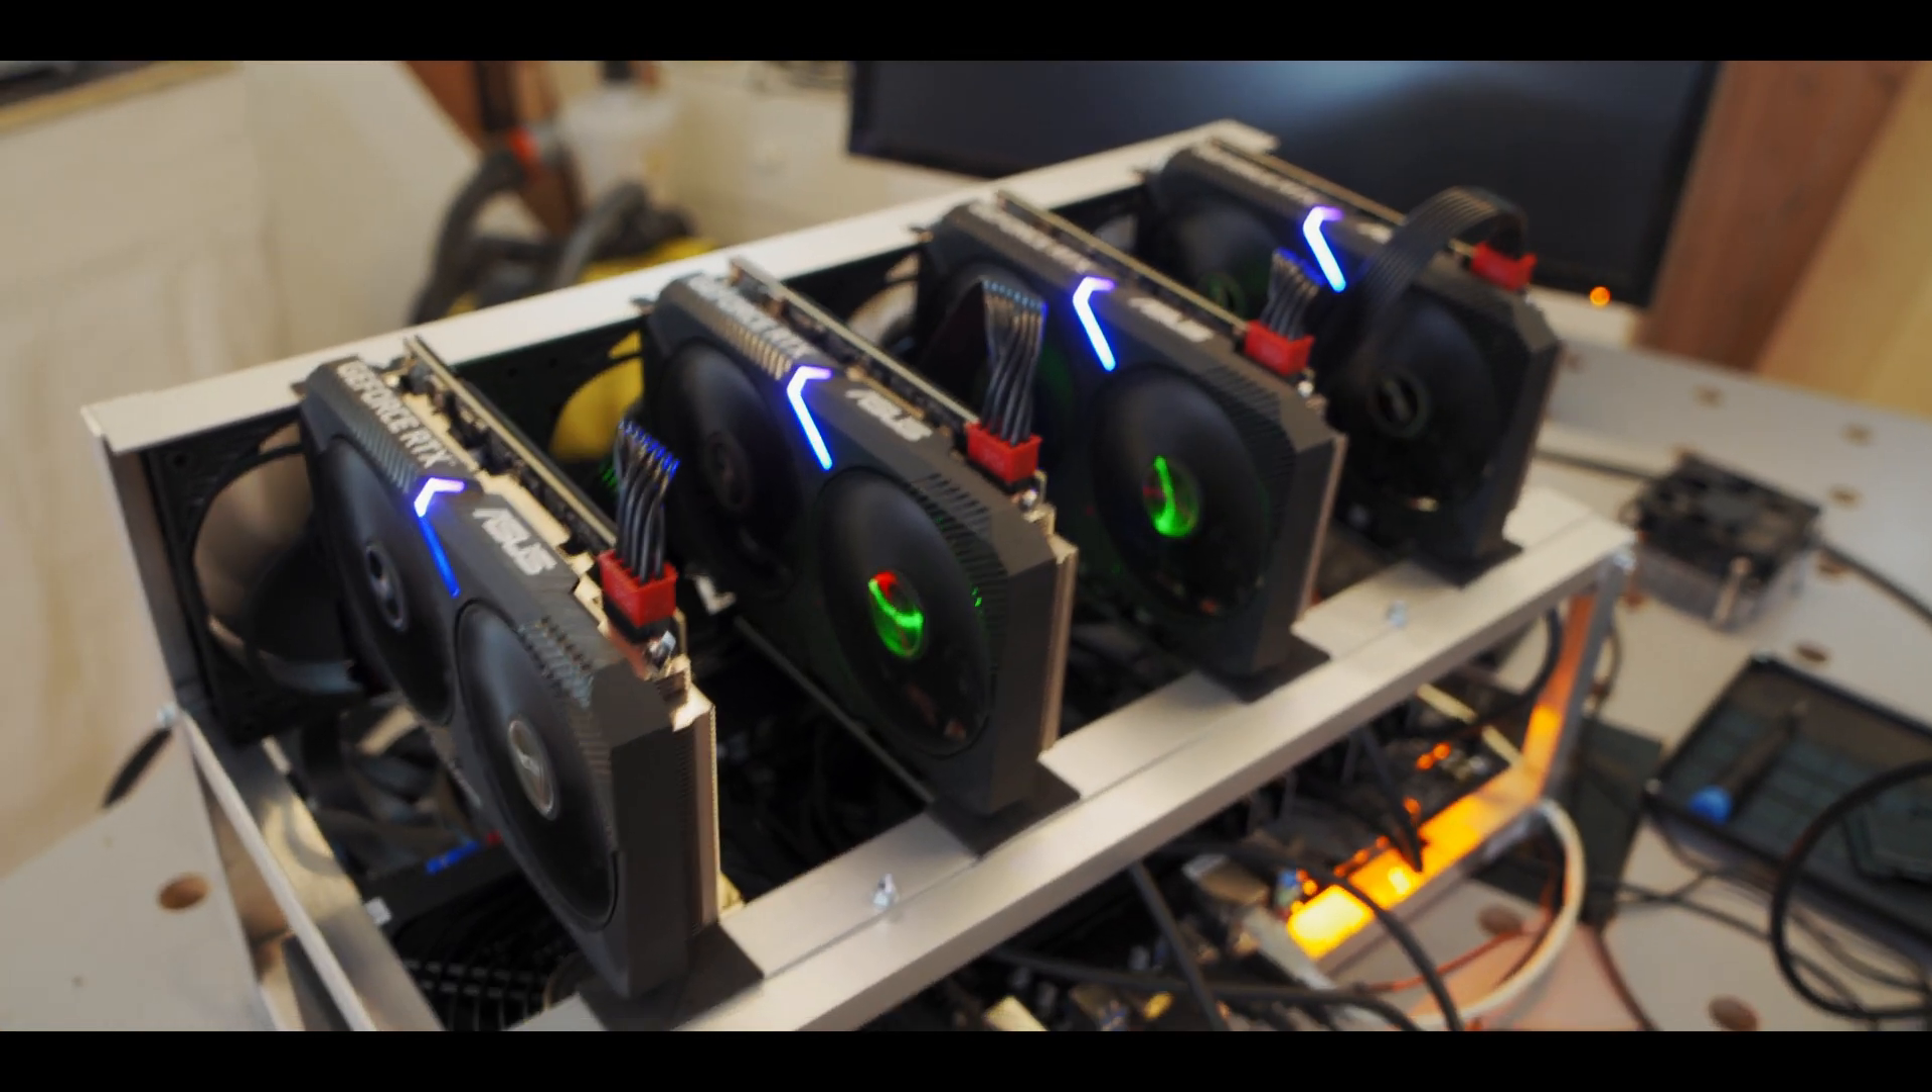All right we got all four GPUs plugged in now so let's turn it on.